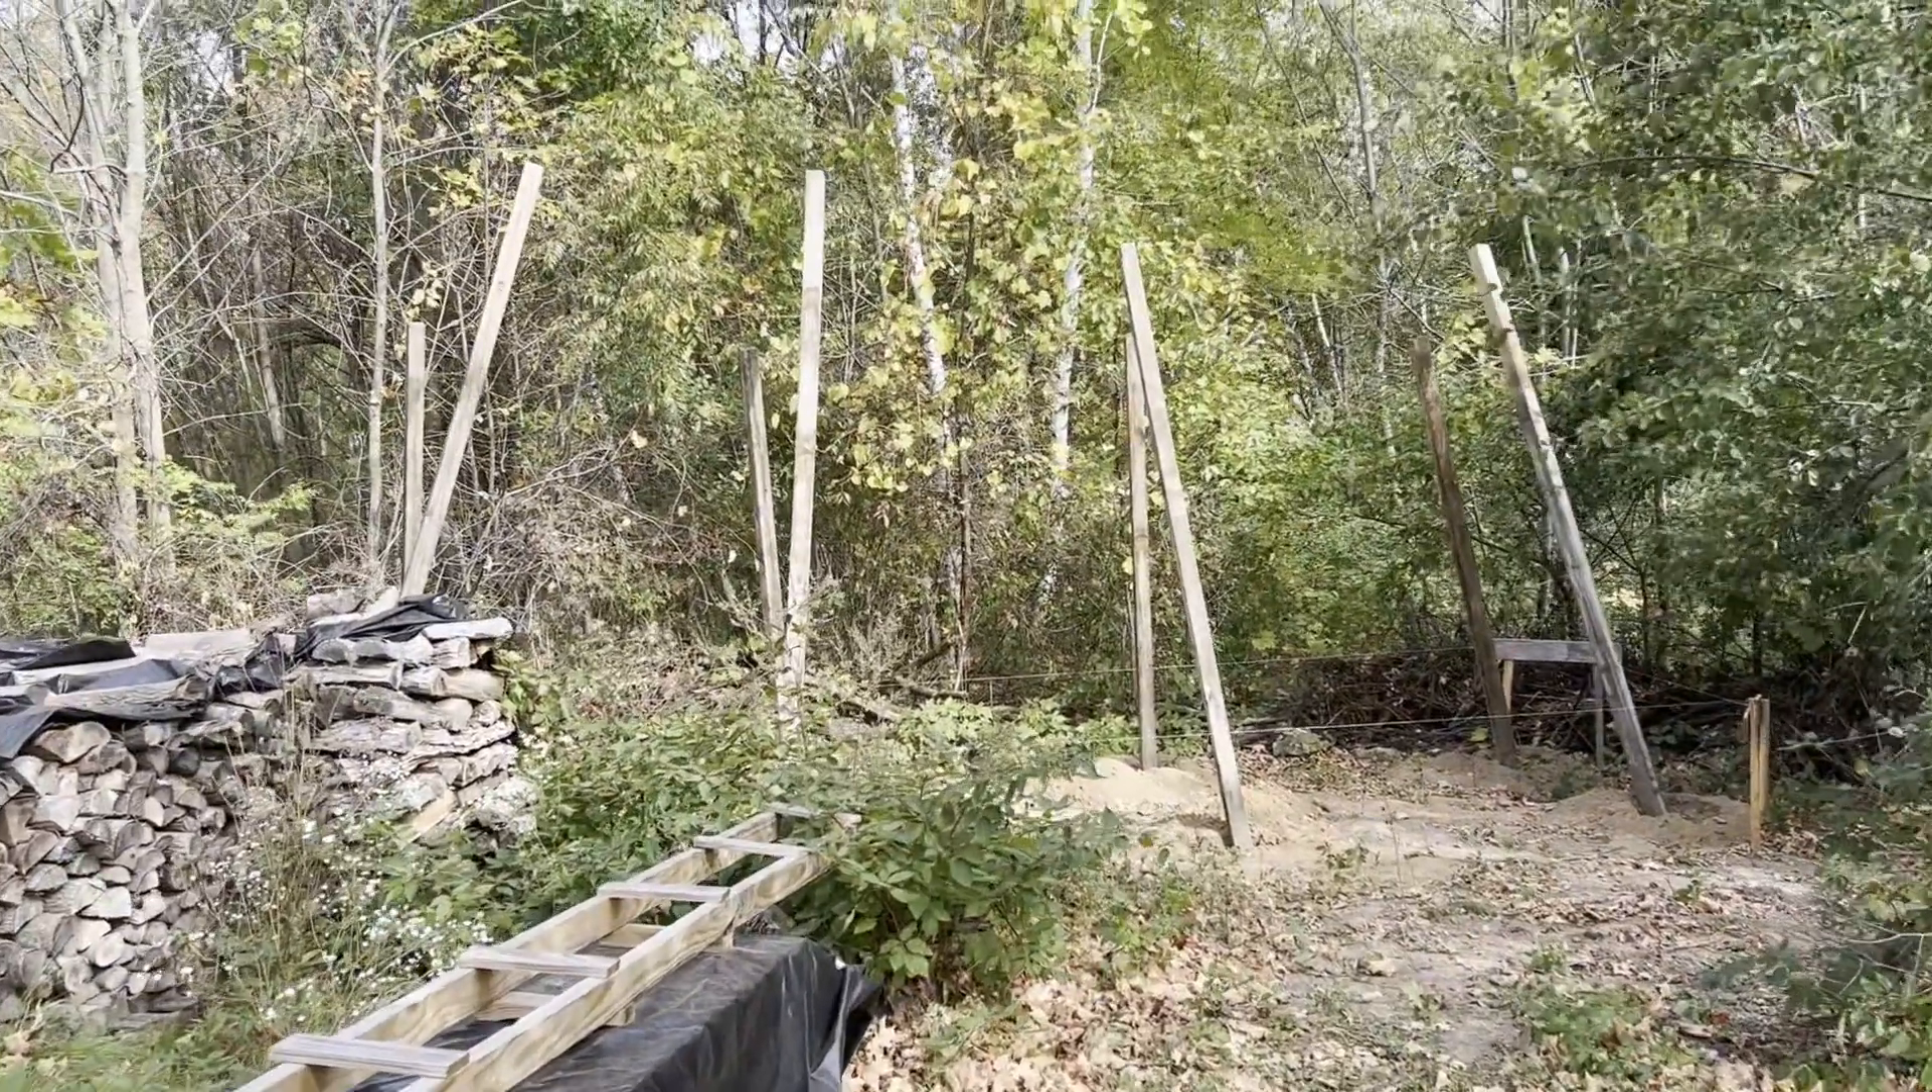We got the posts in the ground.